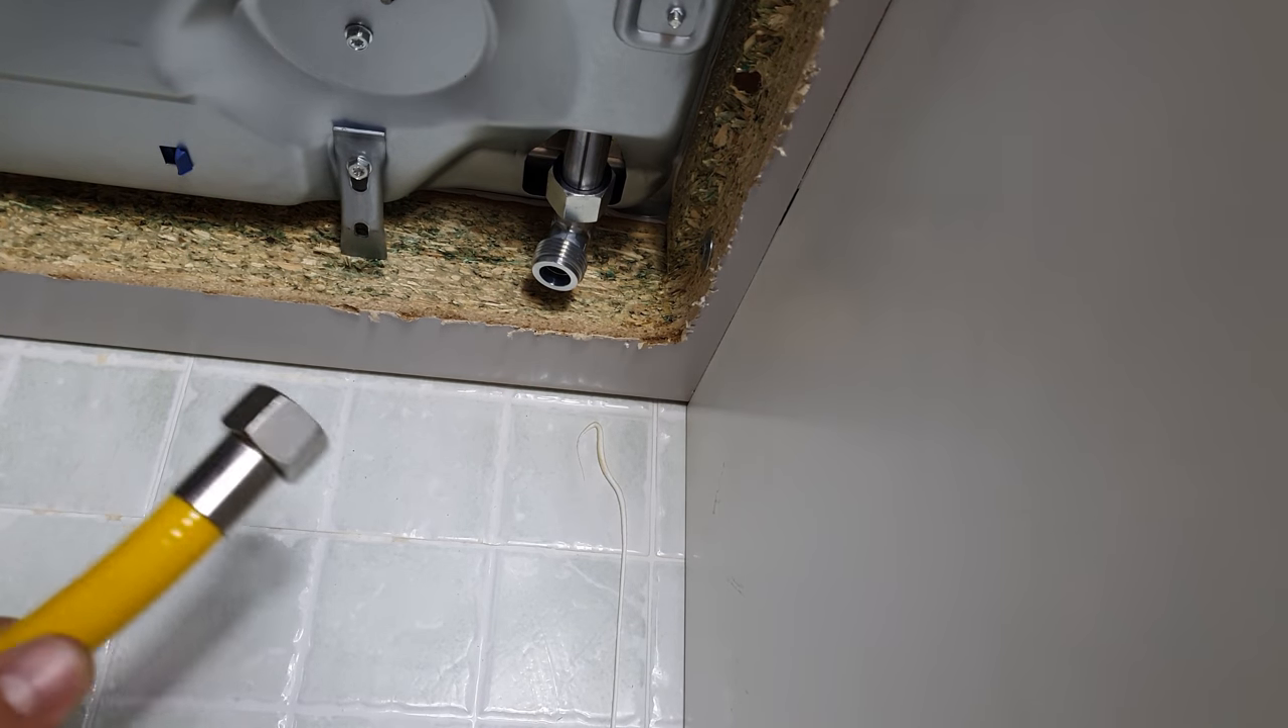Adesso resta soltanto da mettere, da collegare il tubo del gas.